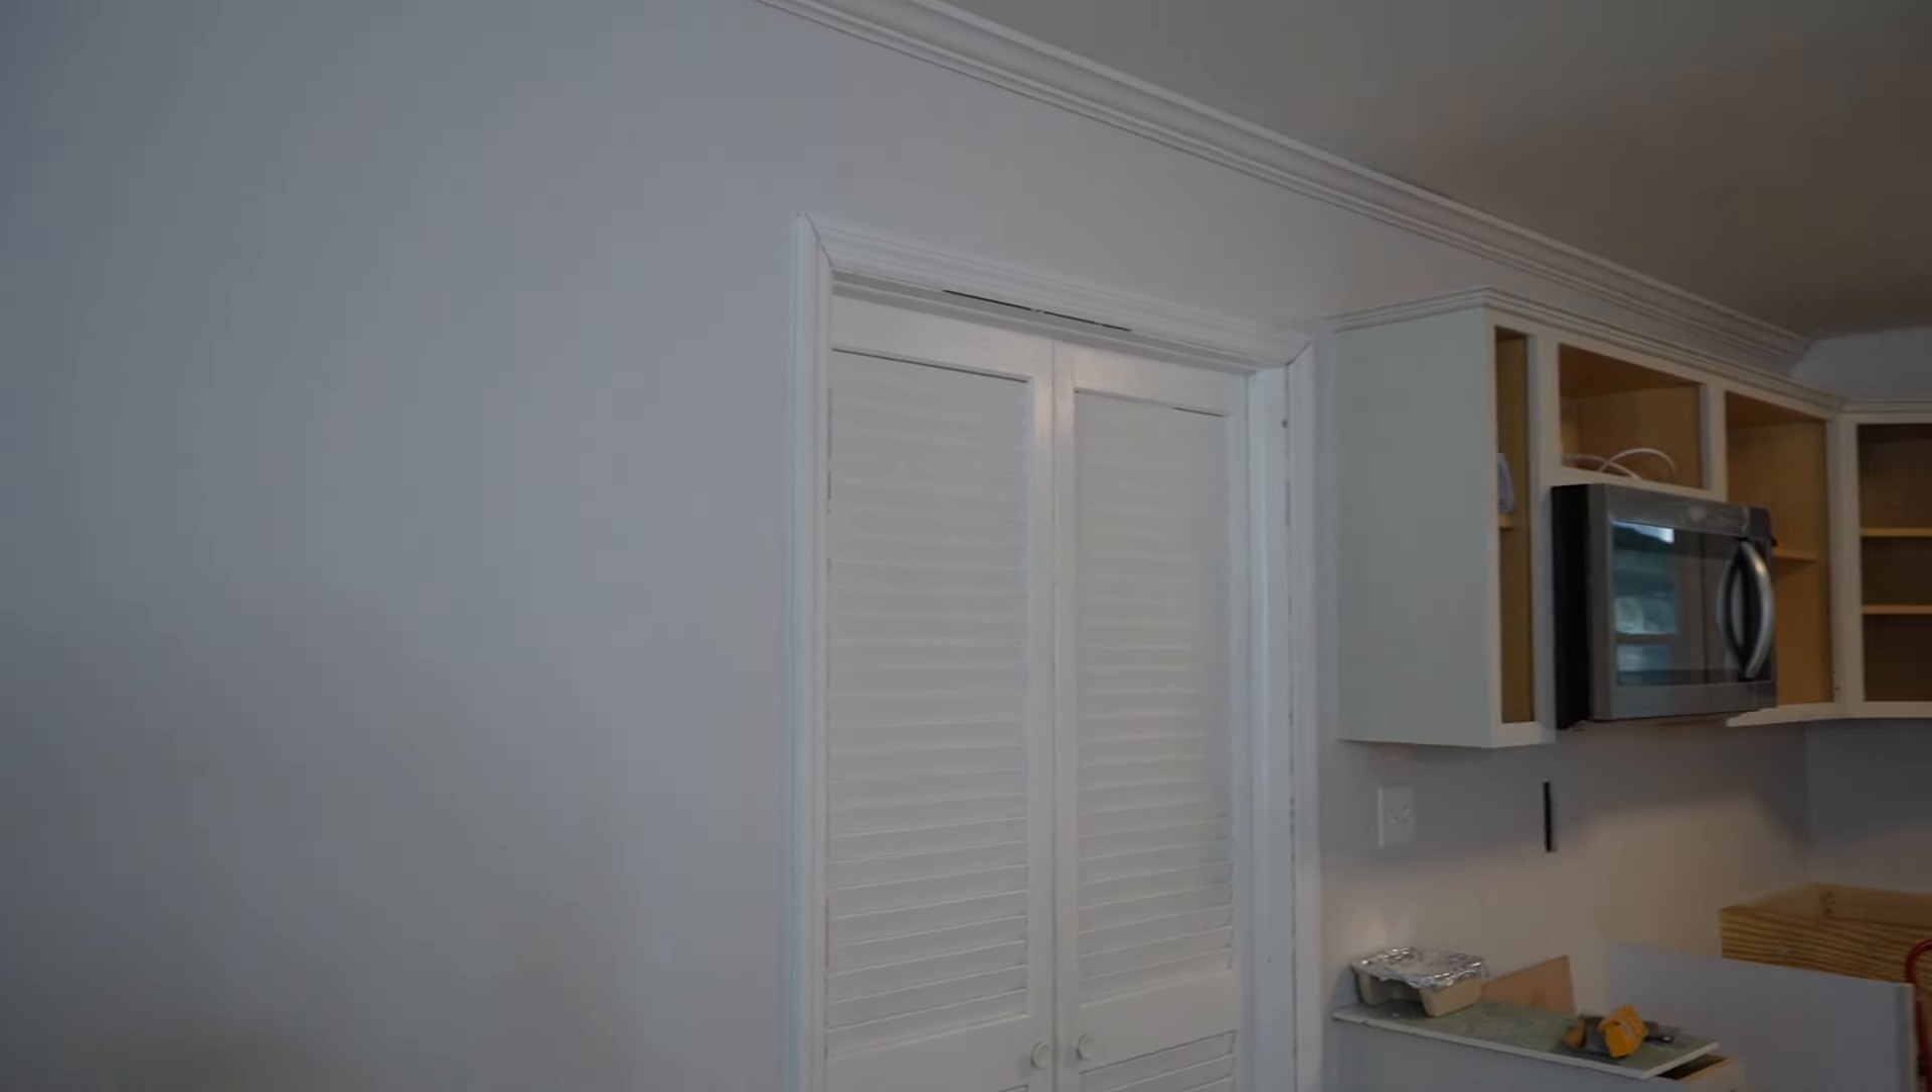The trim around this door is up.